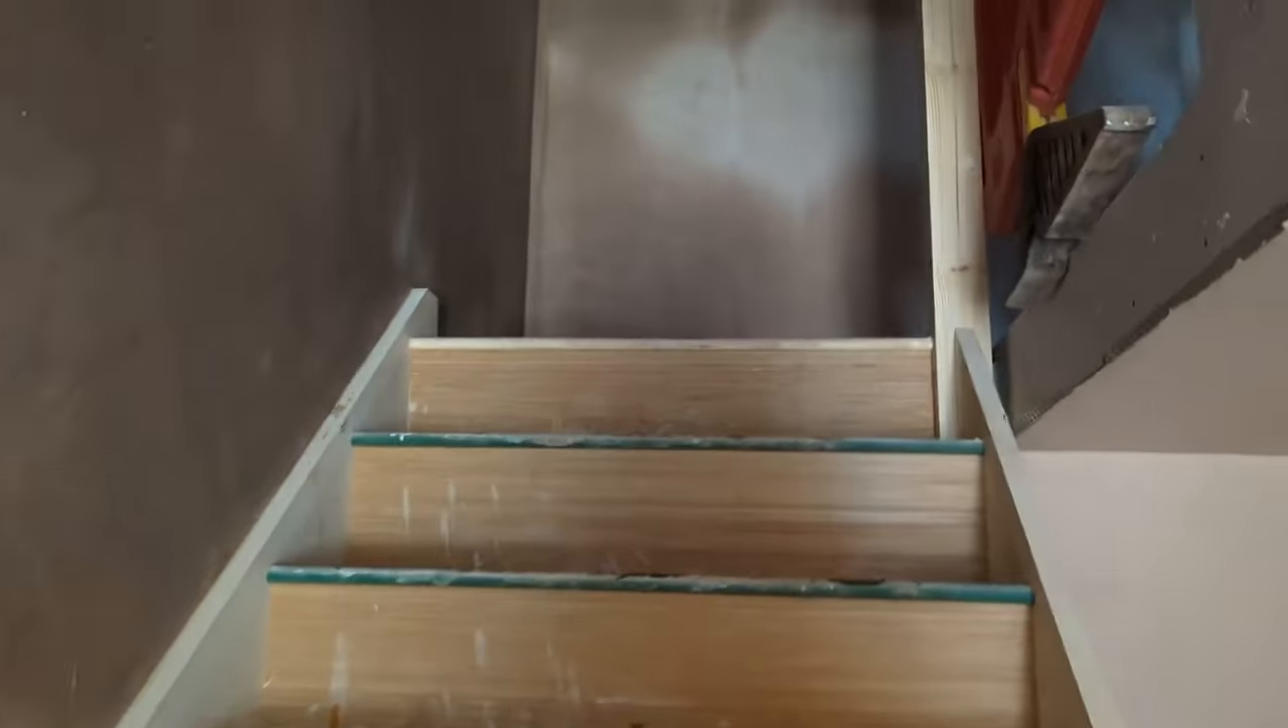So you can see the stairs have gone in.